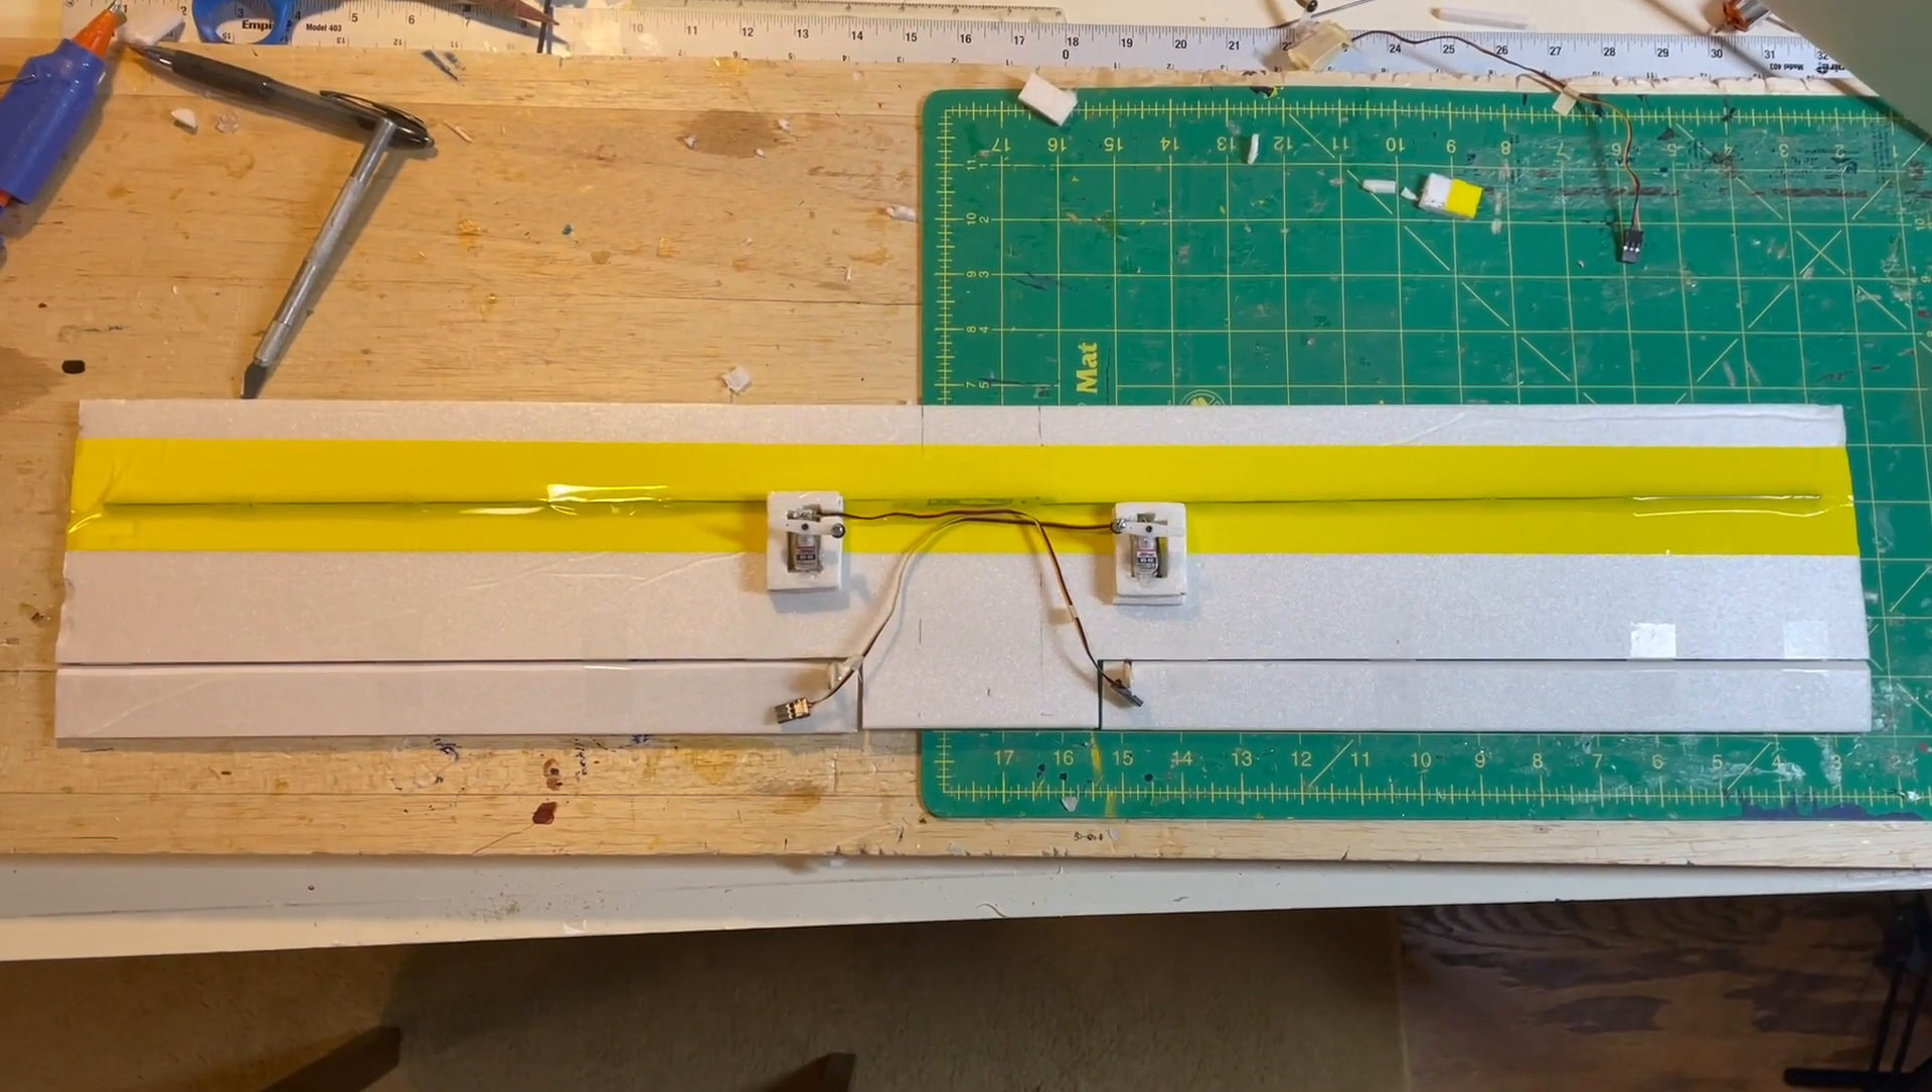This is another view of the wing with the ailerons servos installed.